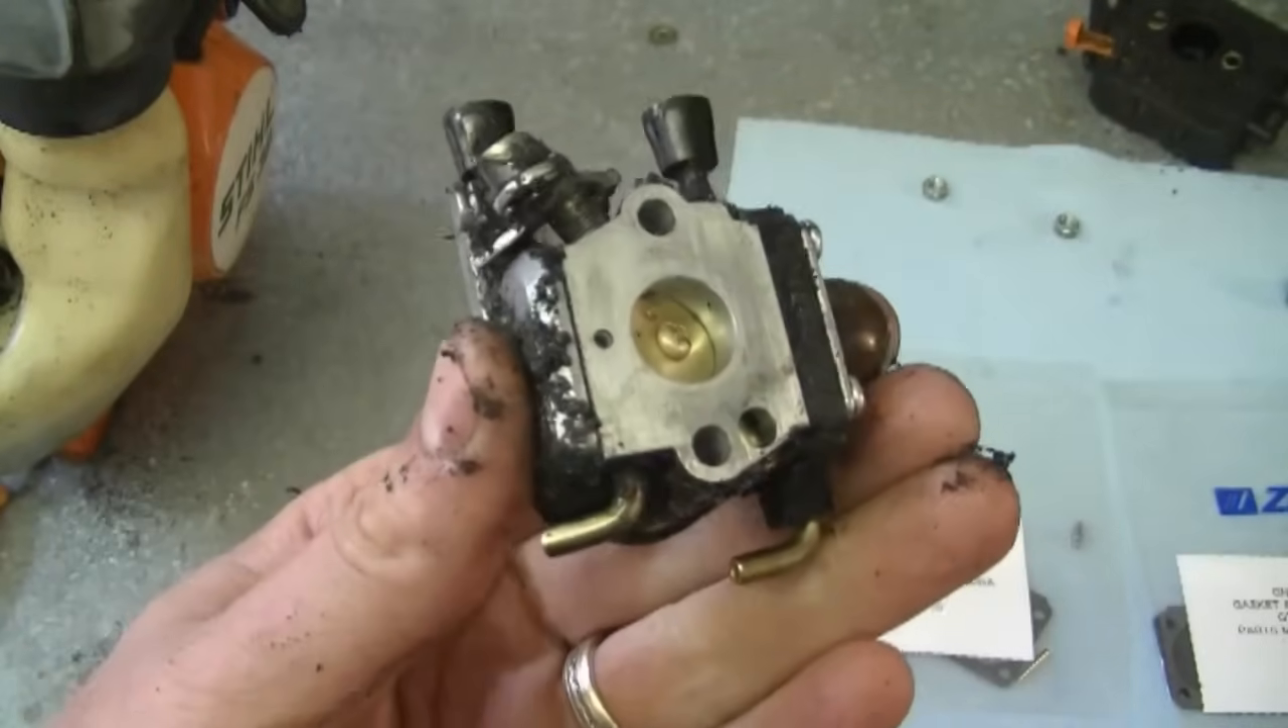And now your whole carburetor is off.